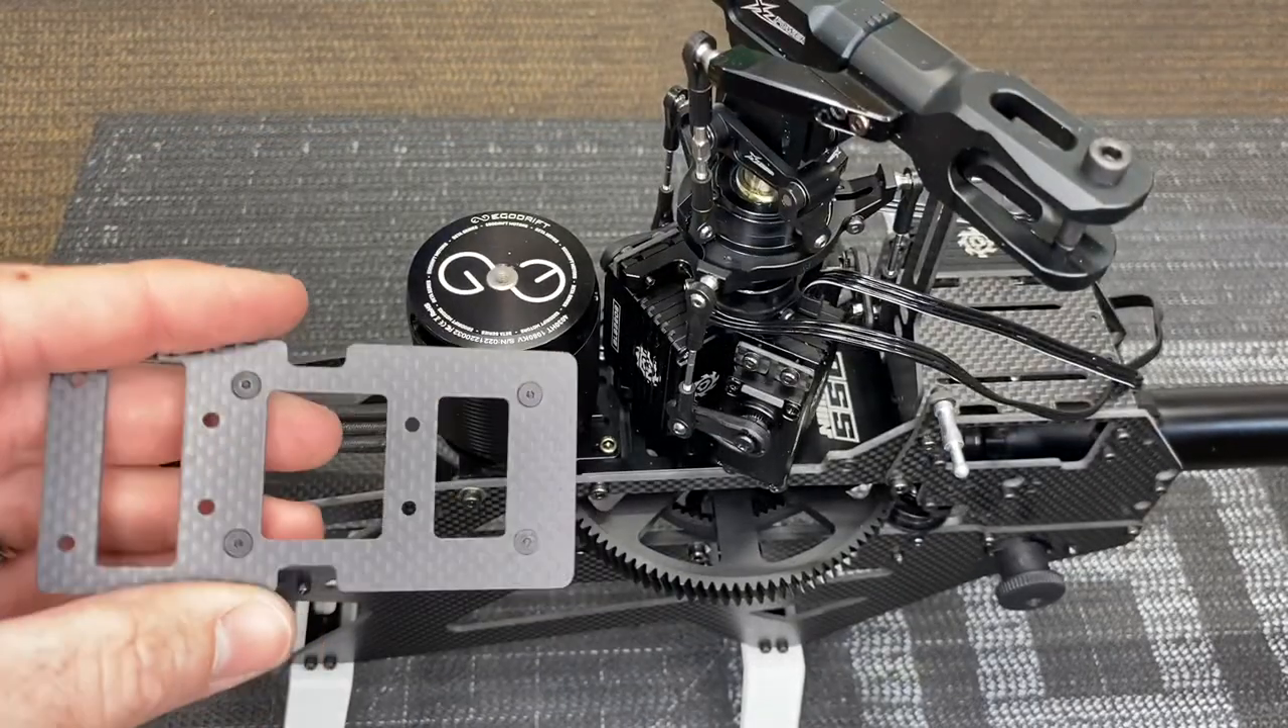Went ahead and pulled the esc tray back off.